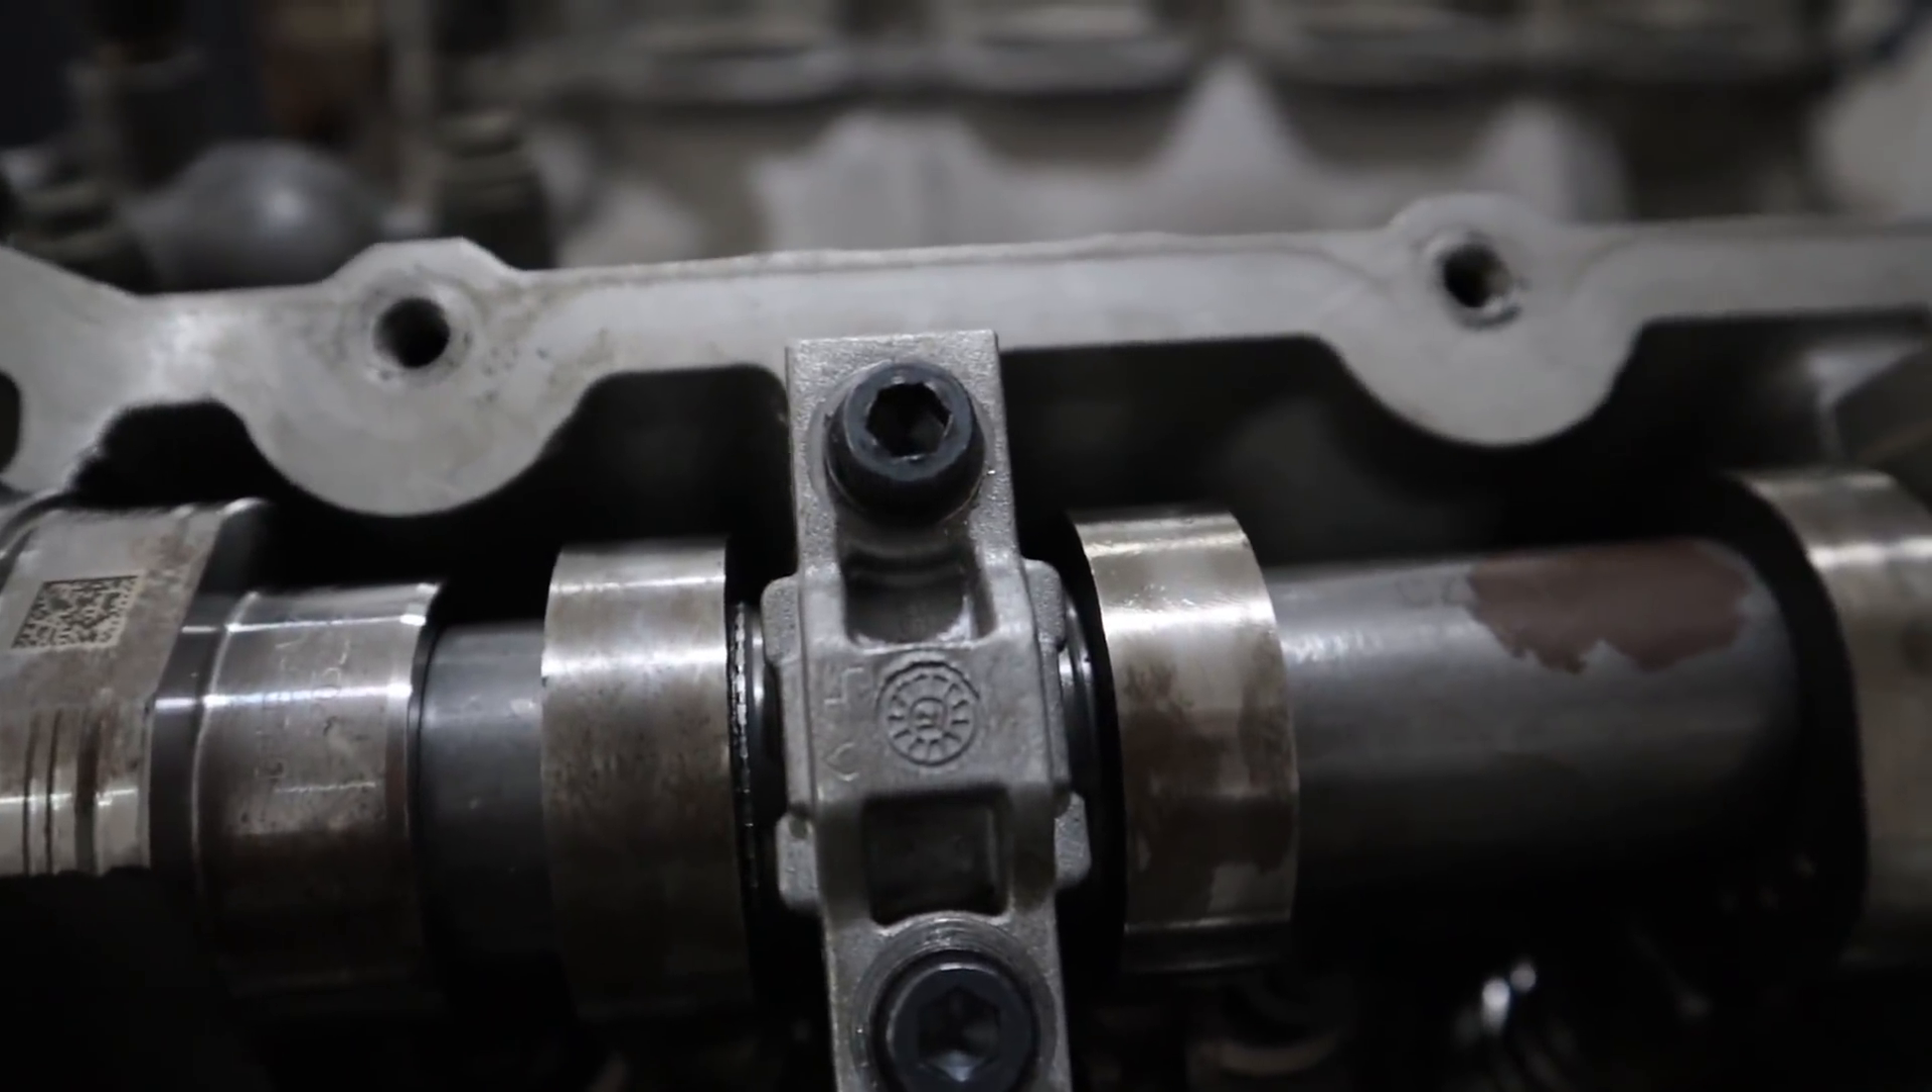Bueno ya por acá tenemos listos los árboles de levas ya colocados.